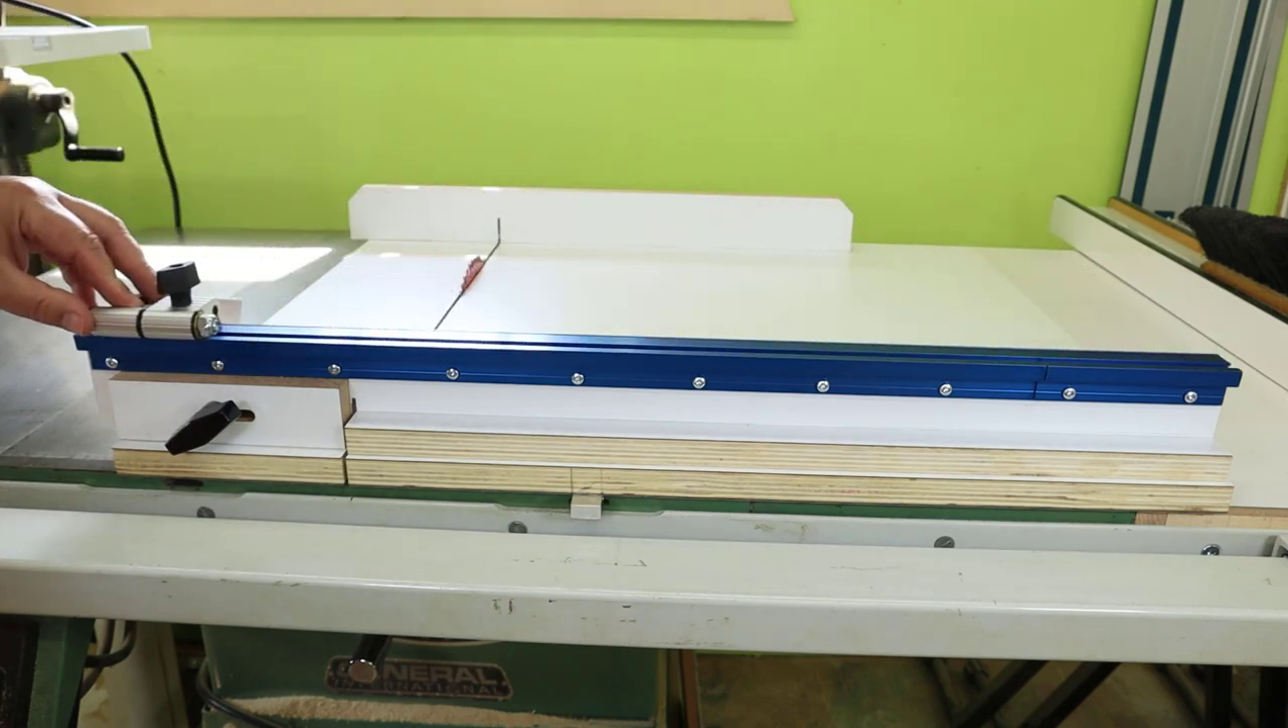In here, you can see the rail in position.